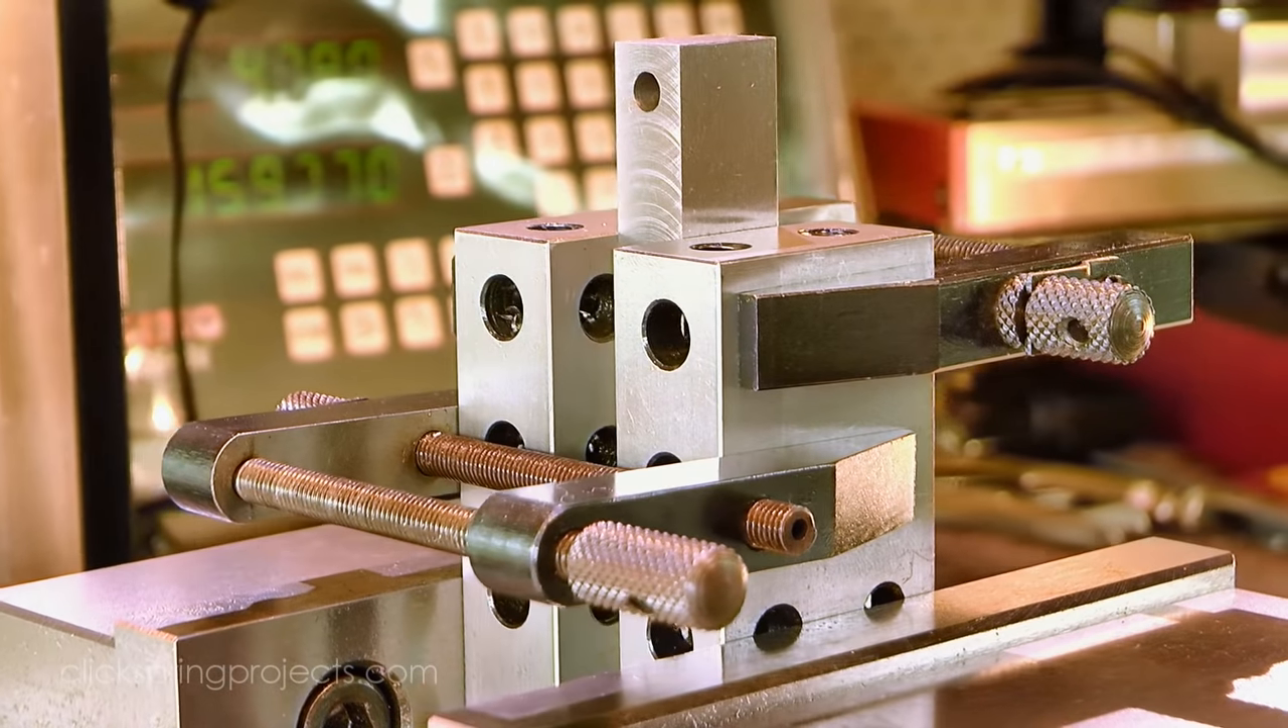Once confirmed vertical, I used some toolmaker clamps to further lock that top section in place.